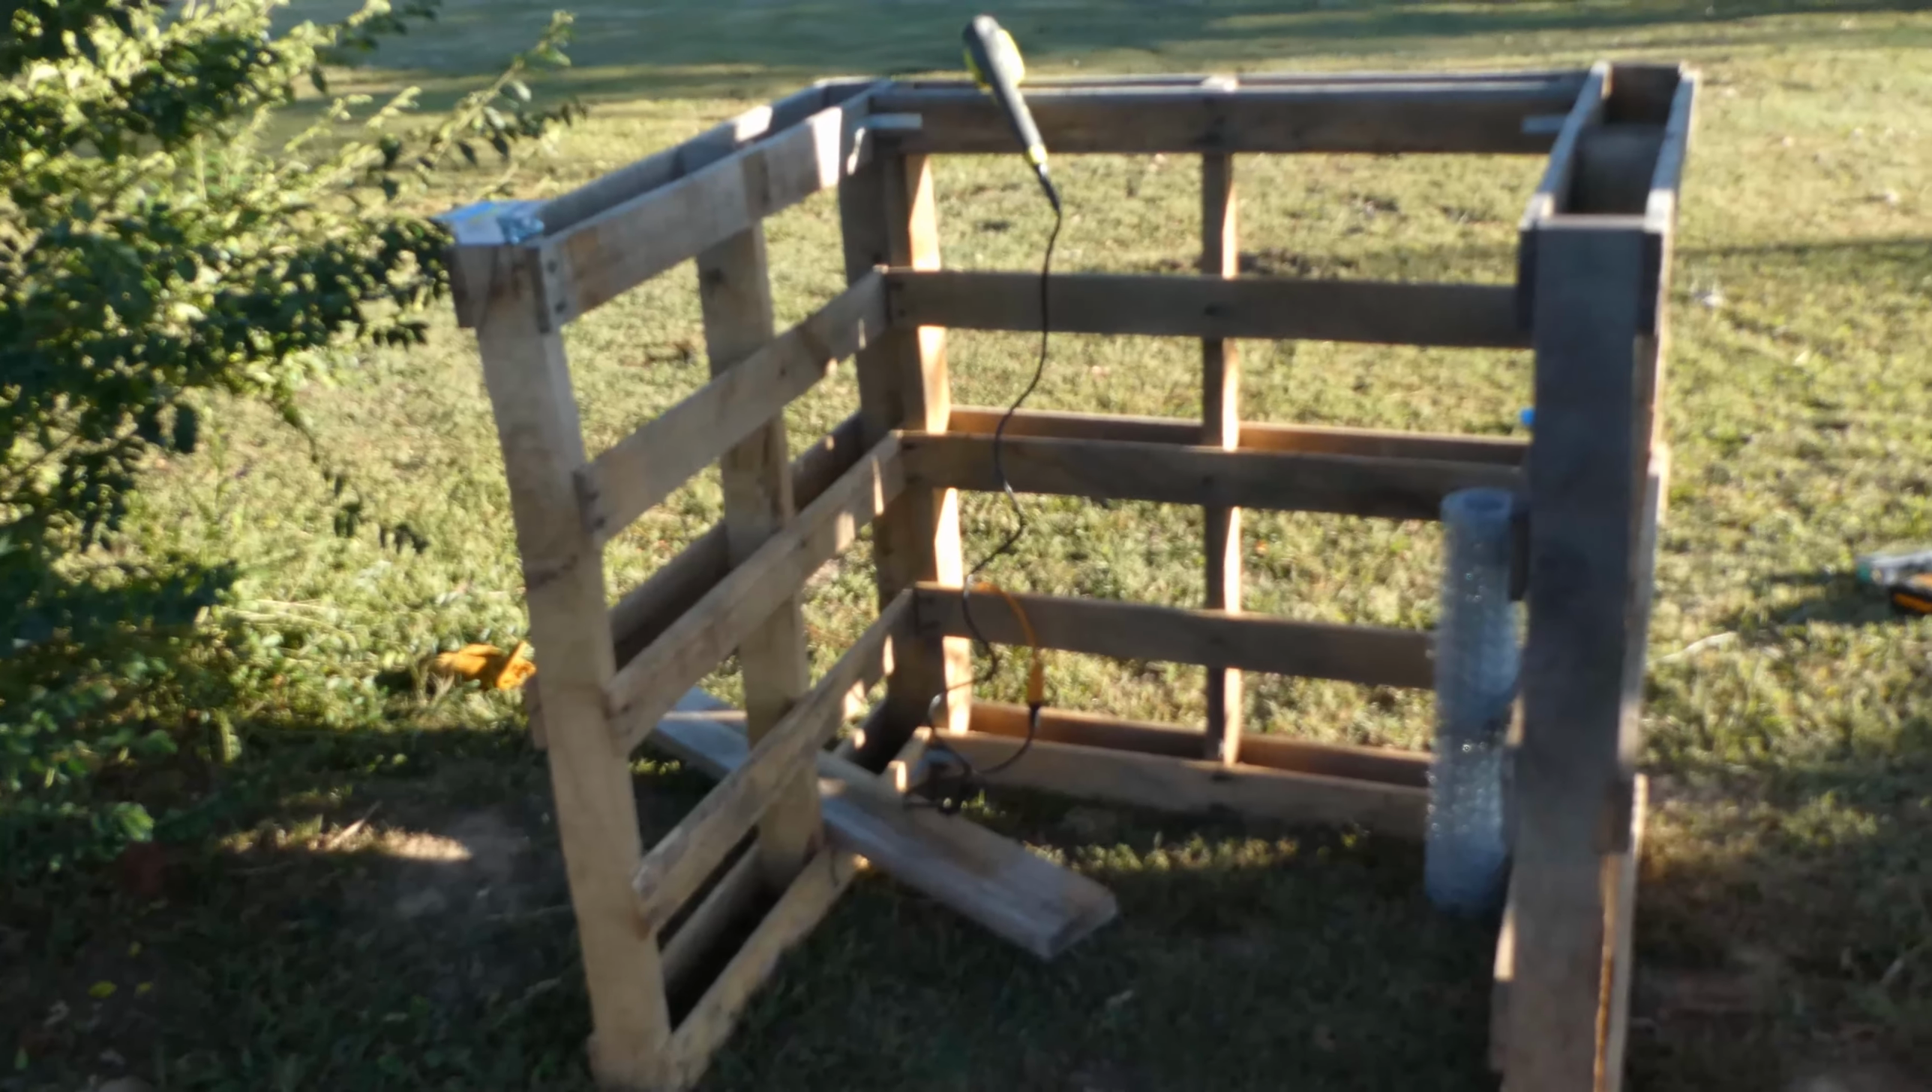Now you can see and these particular pallets these slats are quite a ways apart so I'm going to end up dumping half my compost out into the yard instead of keeping it in the bin.